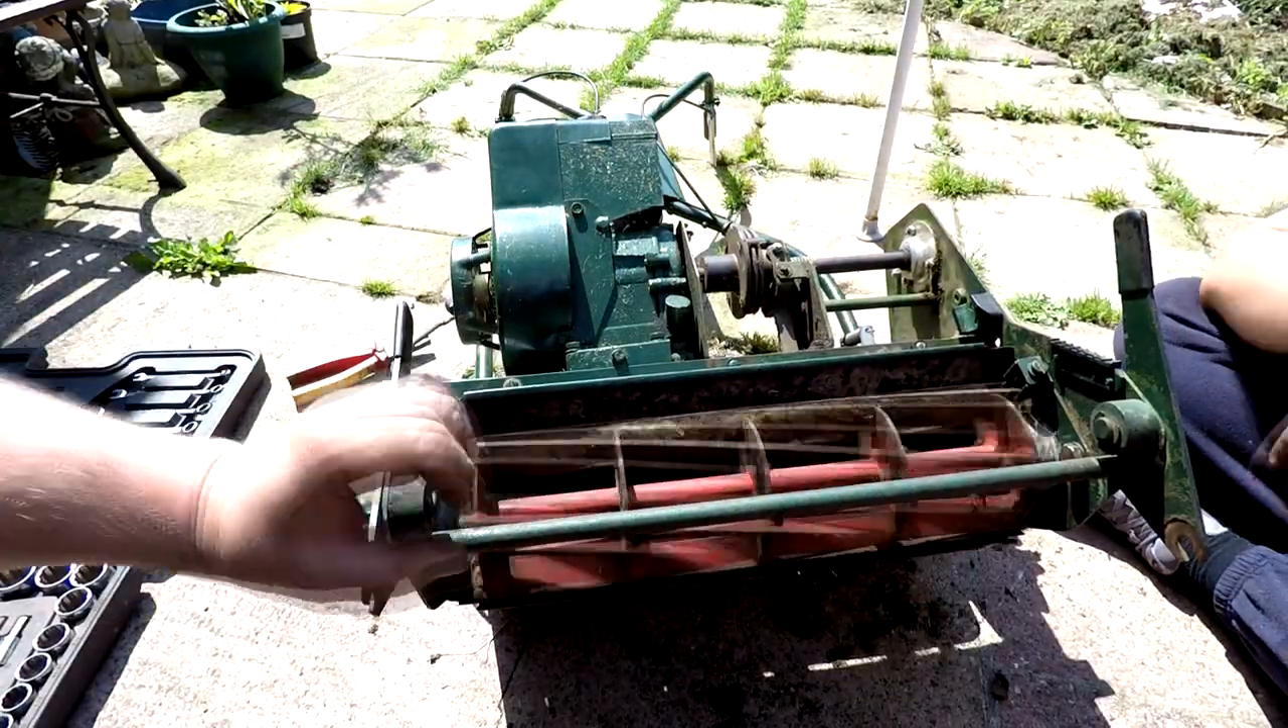Right, okay, we've got the roller in there, as you can see.